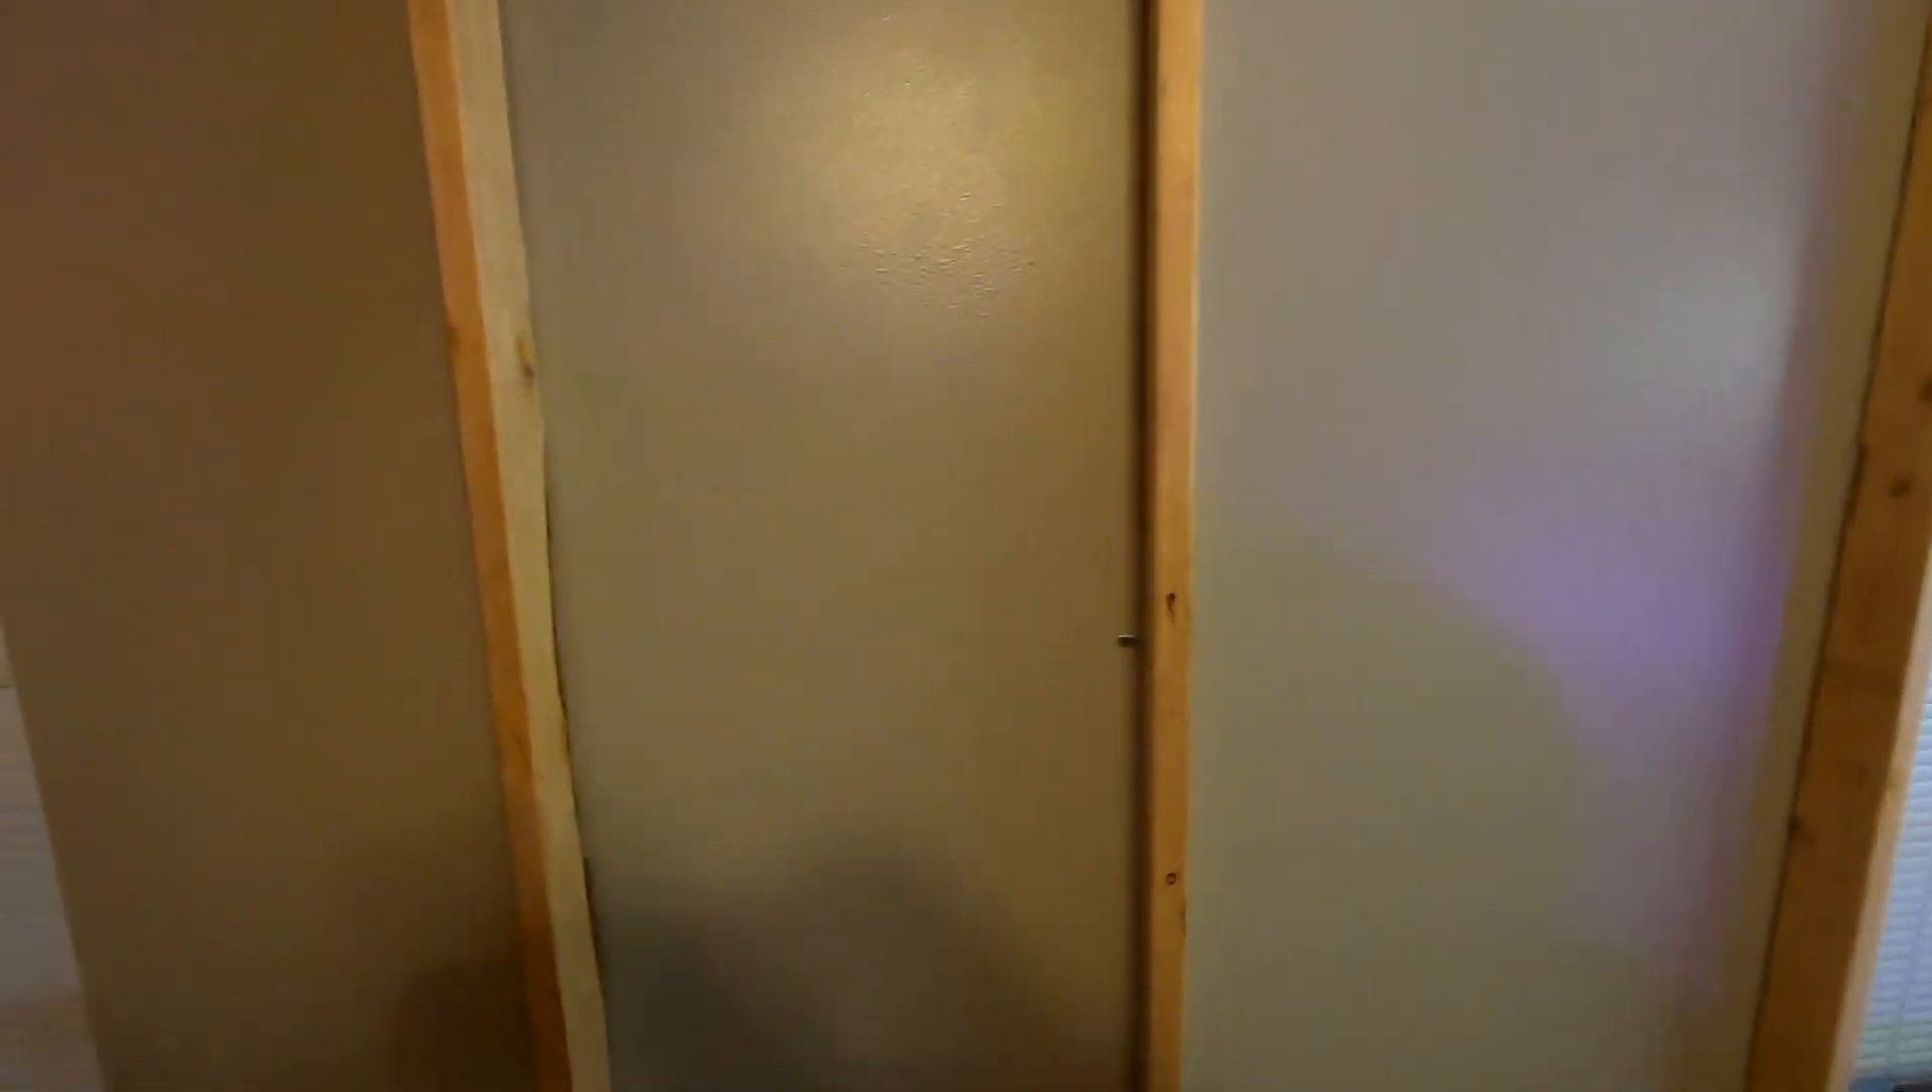Okay so the two by fours are on the wall now.